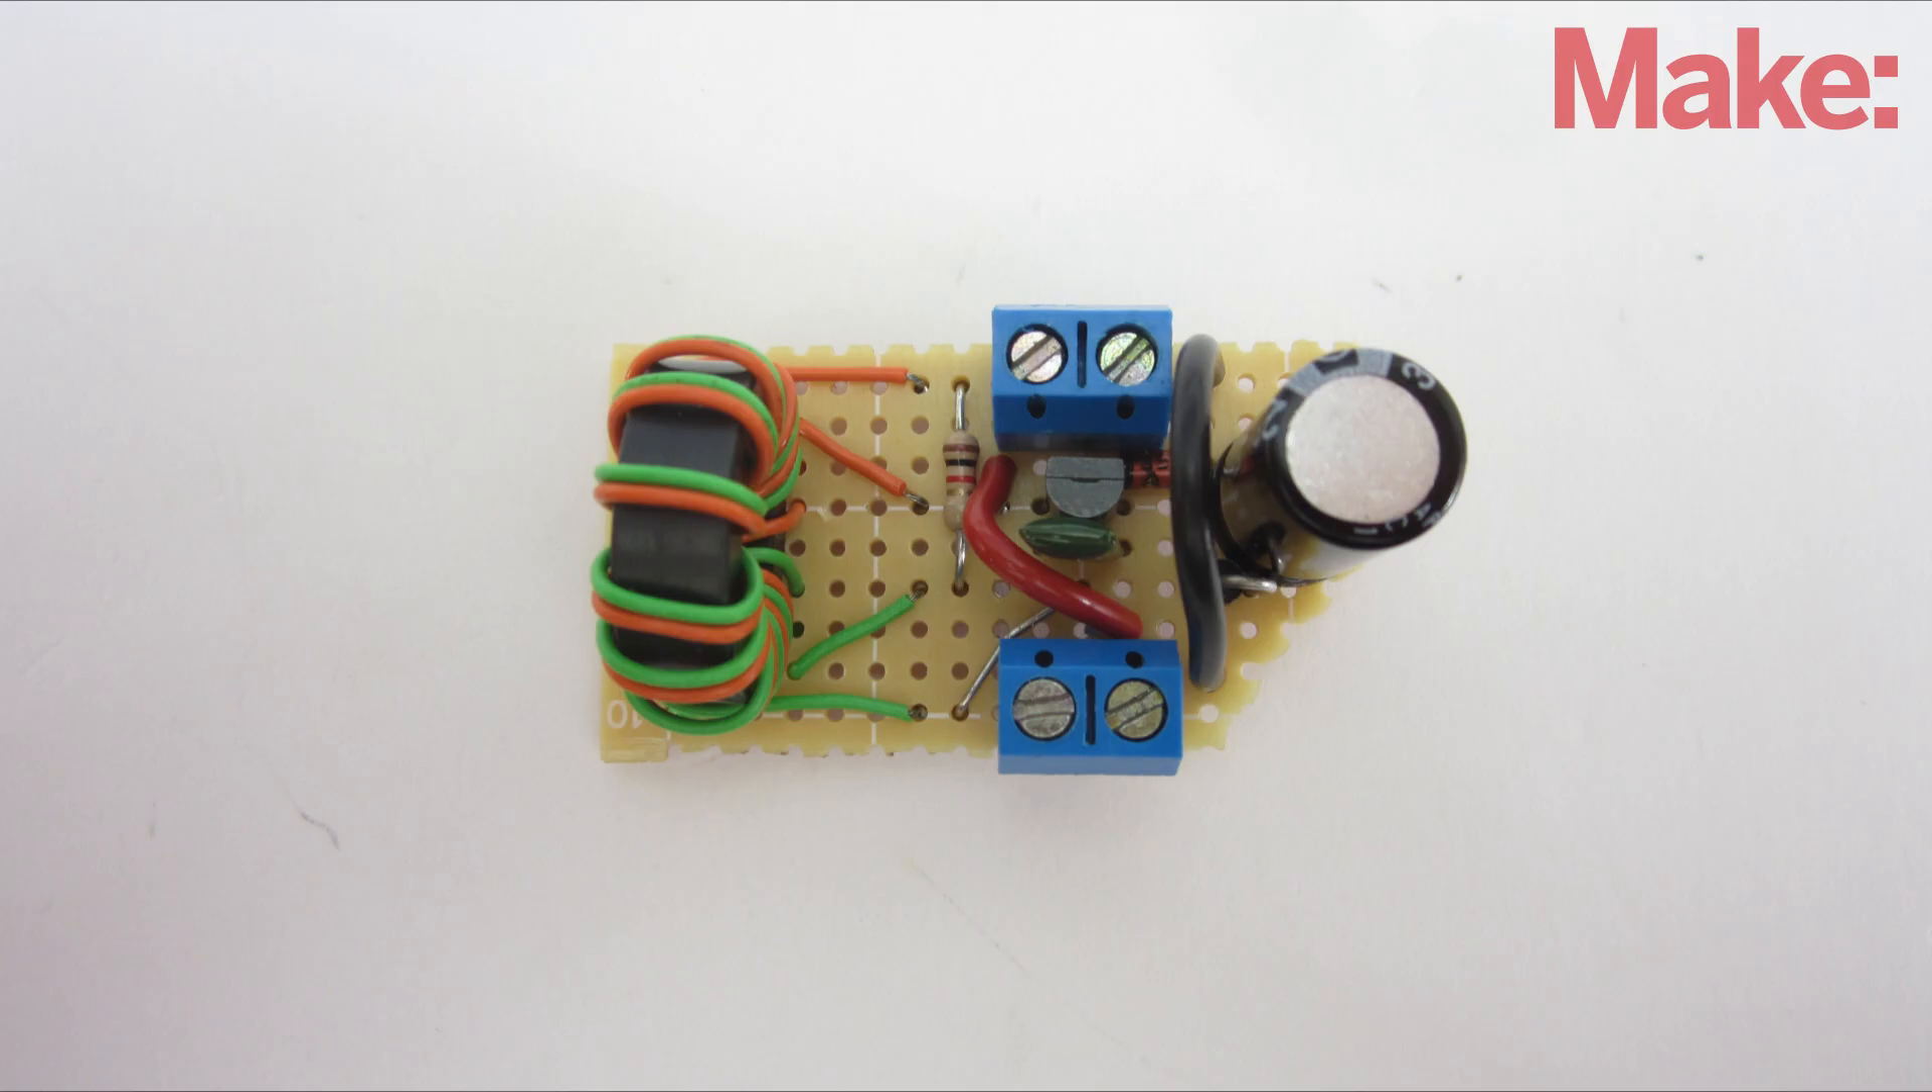To connect the input and output wires, I added two sets of PC board screw terminals.